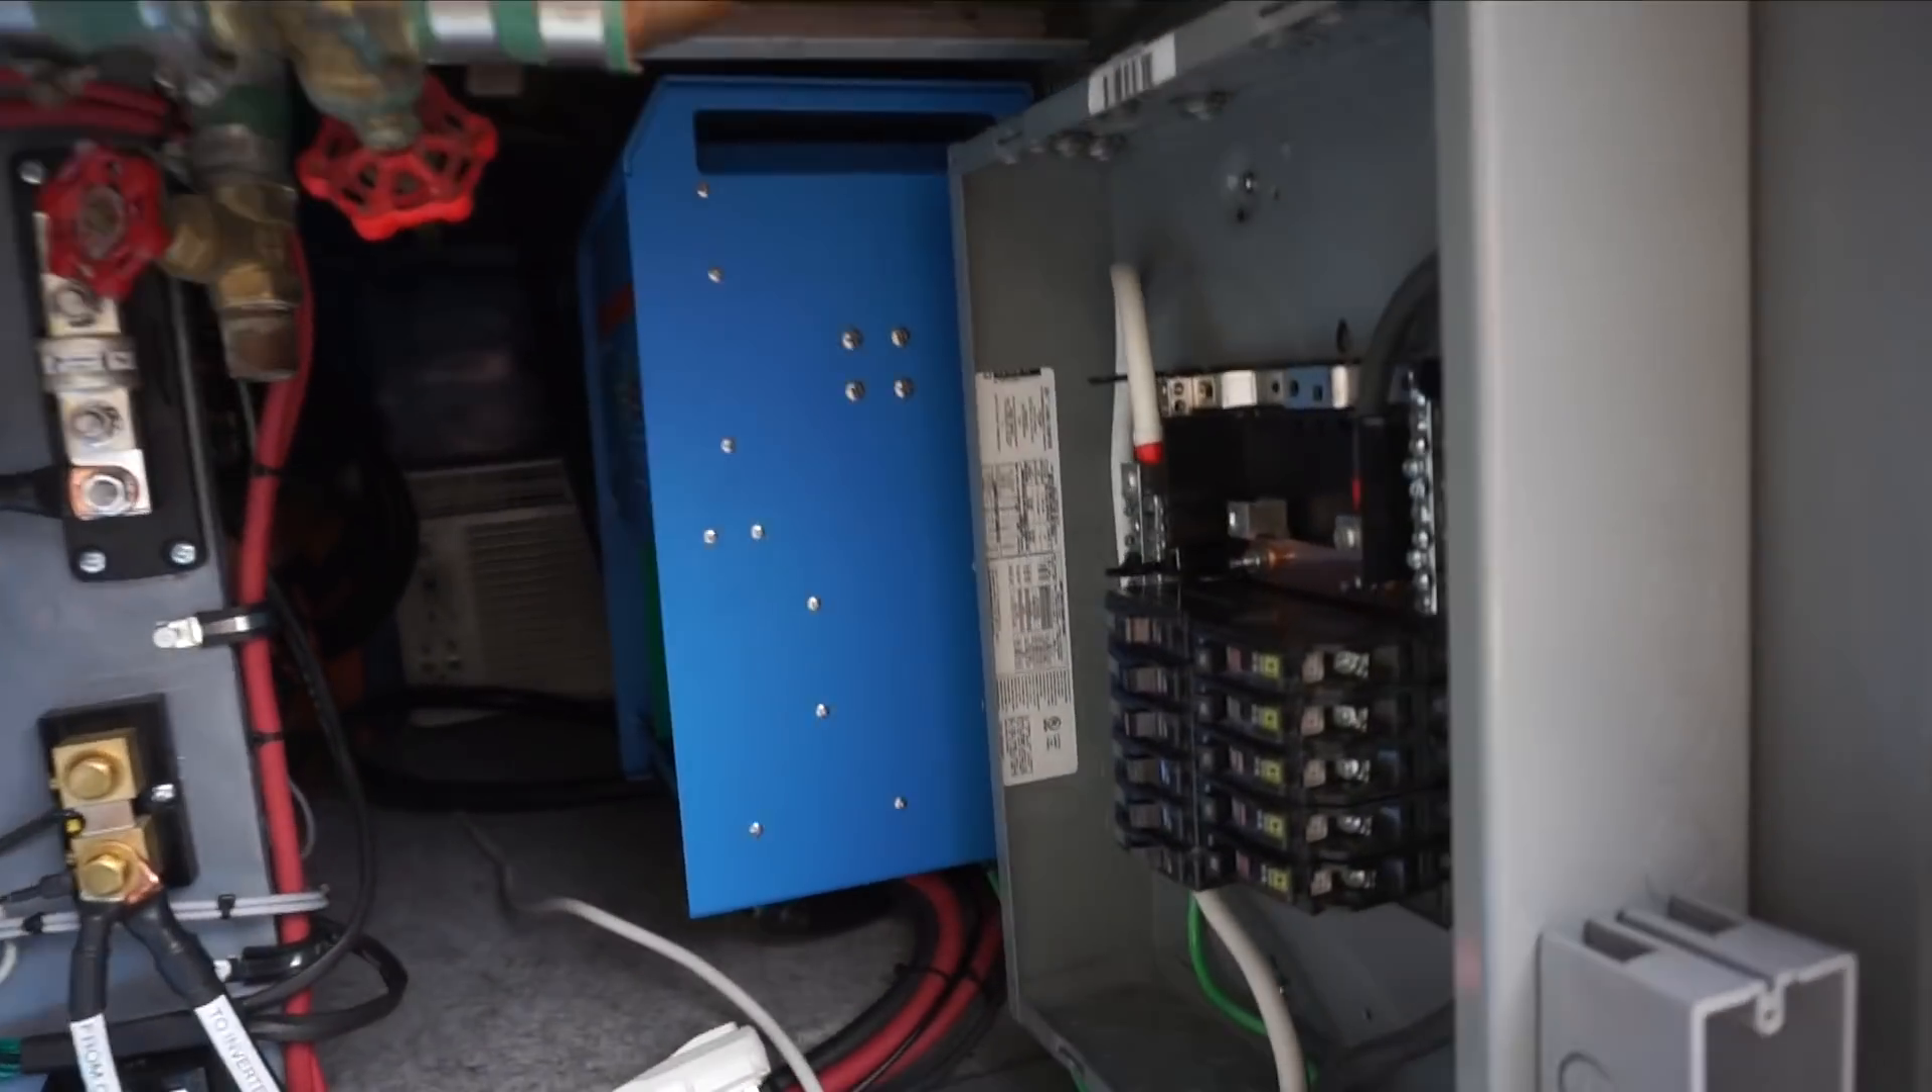So um we've got all our breakers in now so we went to lowe's and just bought a bunch of breakers so they're all in there and everything's pretty much ready to be wired.